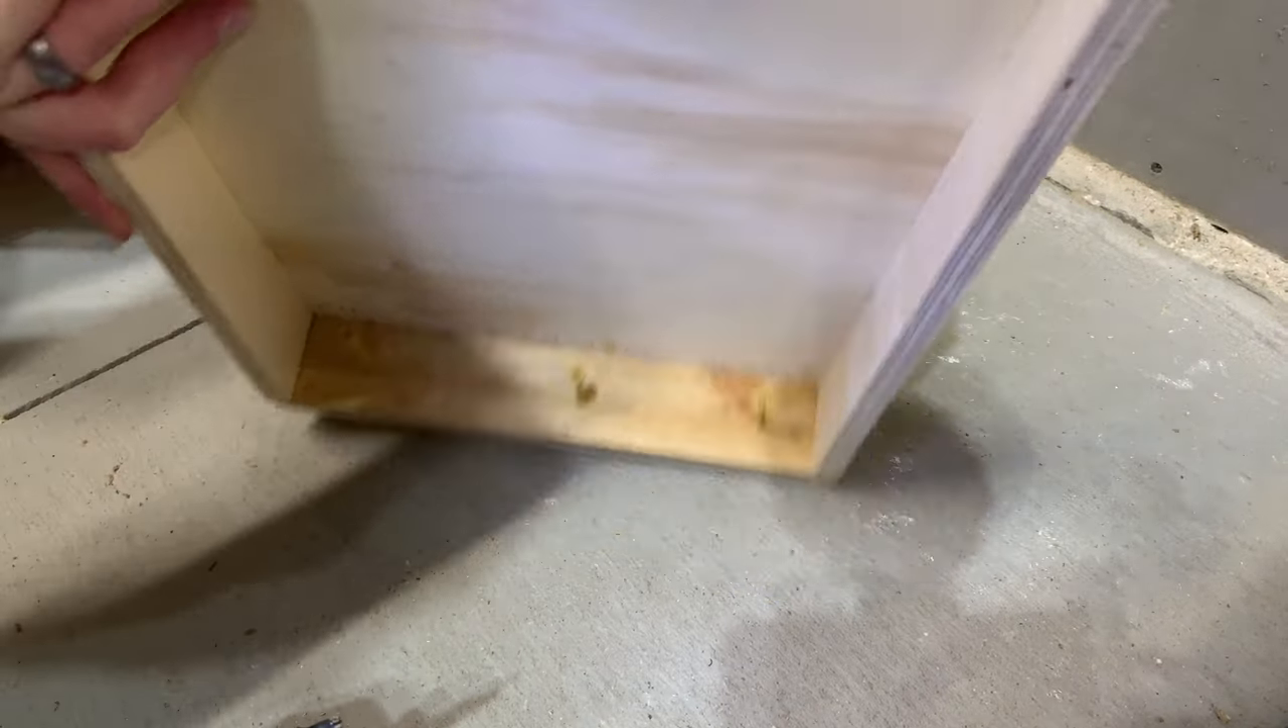Alright so now I got the shelf kind of made up I'm just going to start some screws in here and then I can lift this into place.